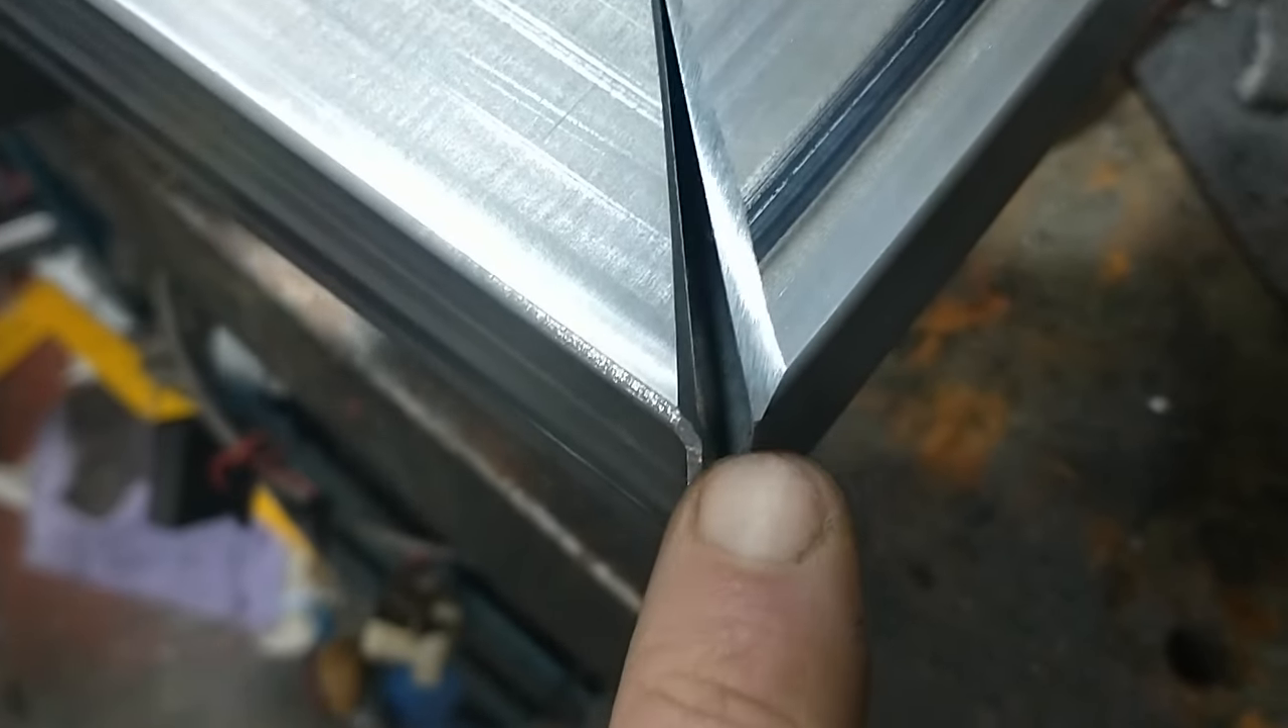You see a sodding great gap there that's obviously where i didn't have the chop saw uh set very well to 45 degrees on these.